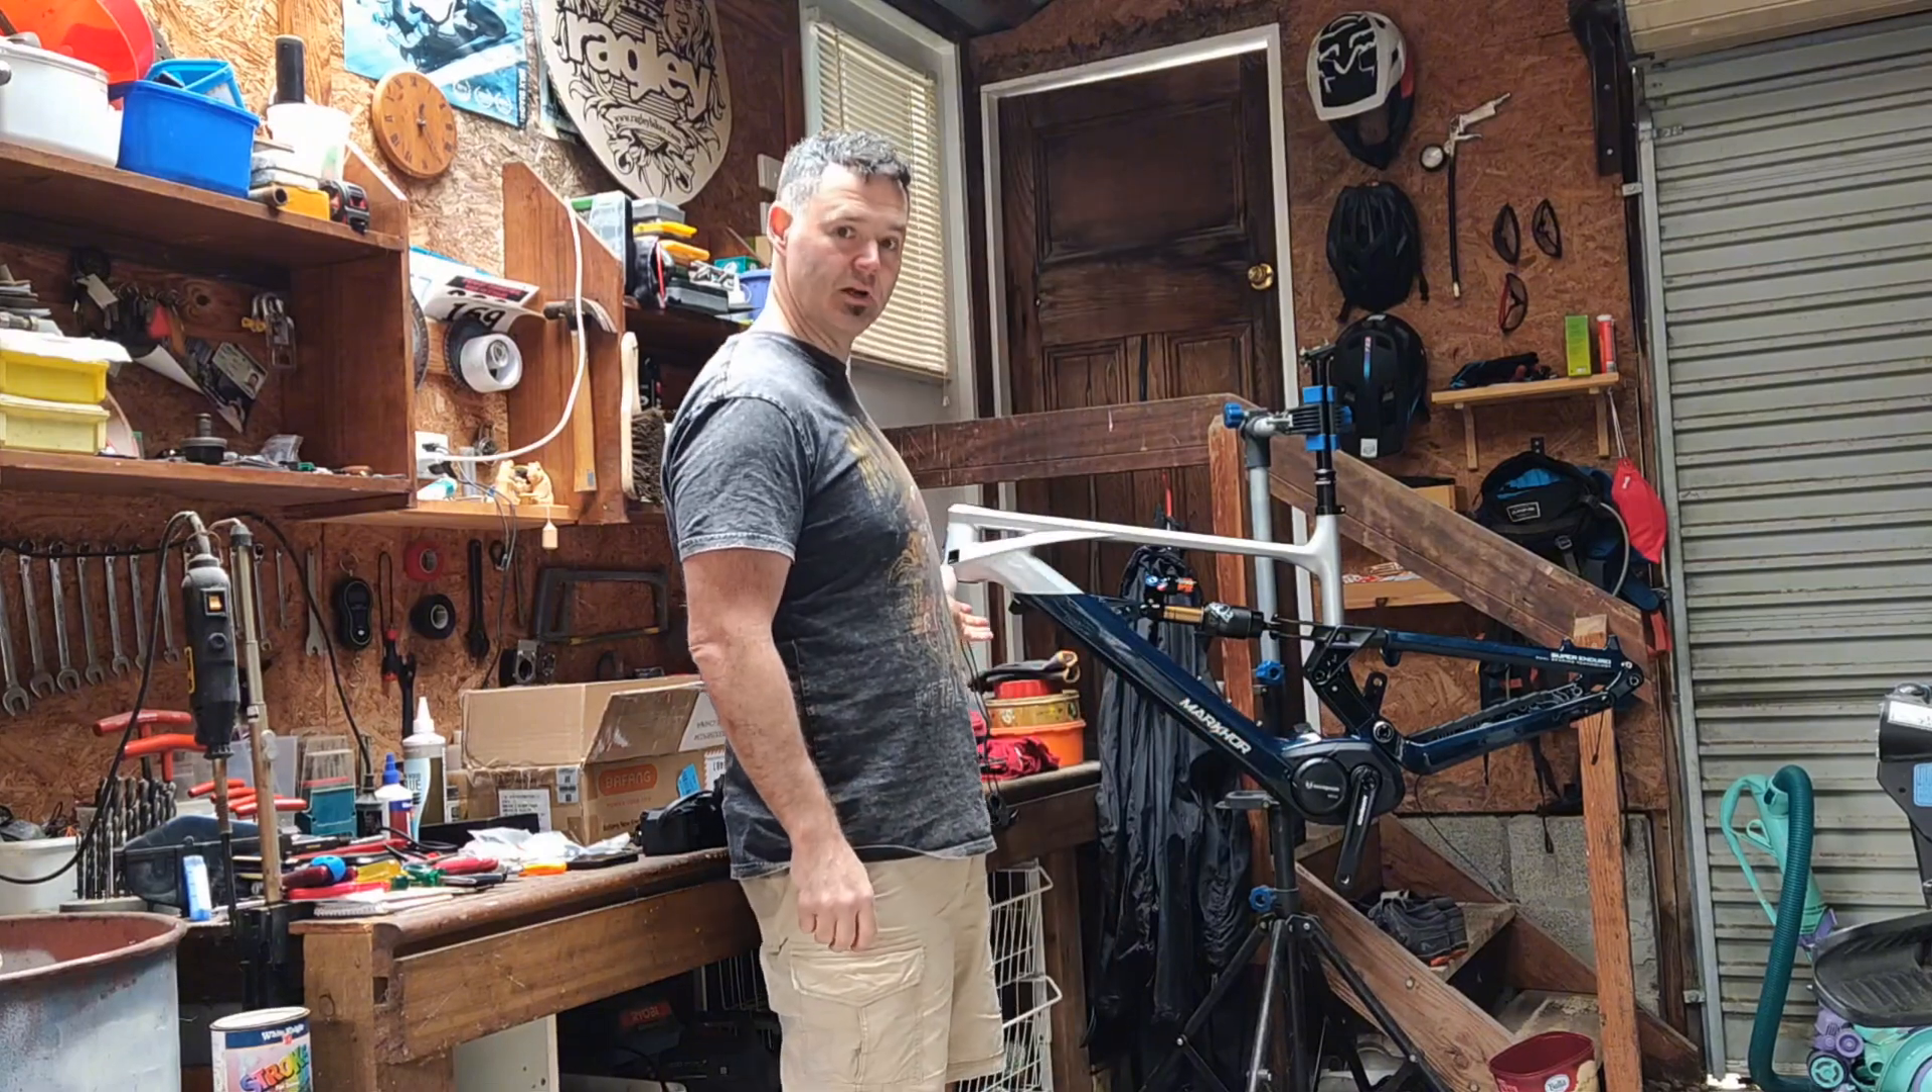I've built up the rear triangle, it's all put together. So this is what the full frame looks like.